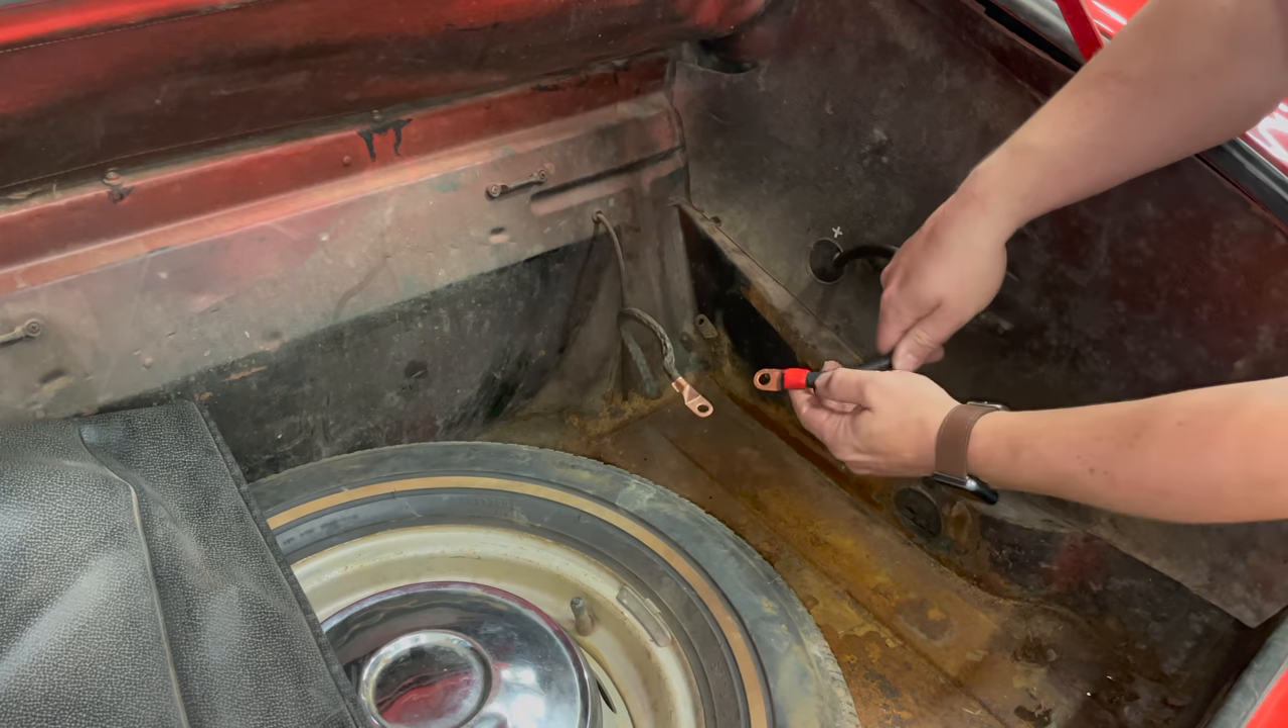Since the battery terminals on this car were already shot, I went ahead and I crimped on some ring terminals on the ends of these cables.